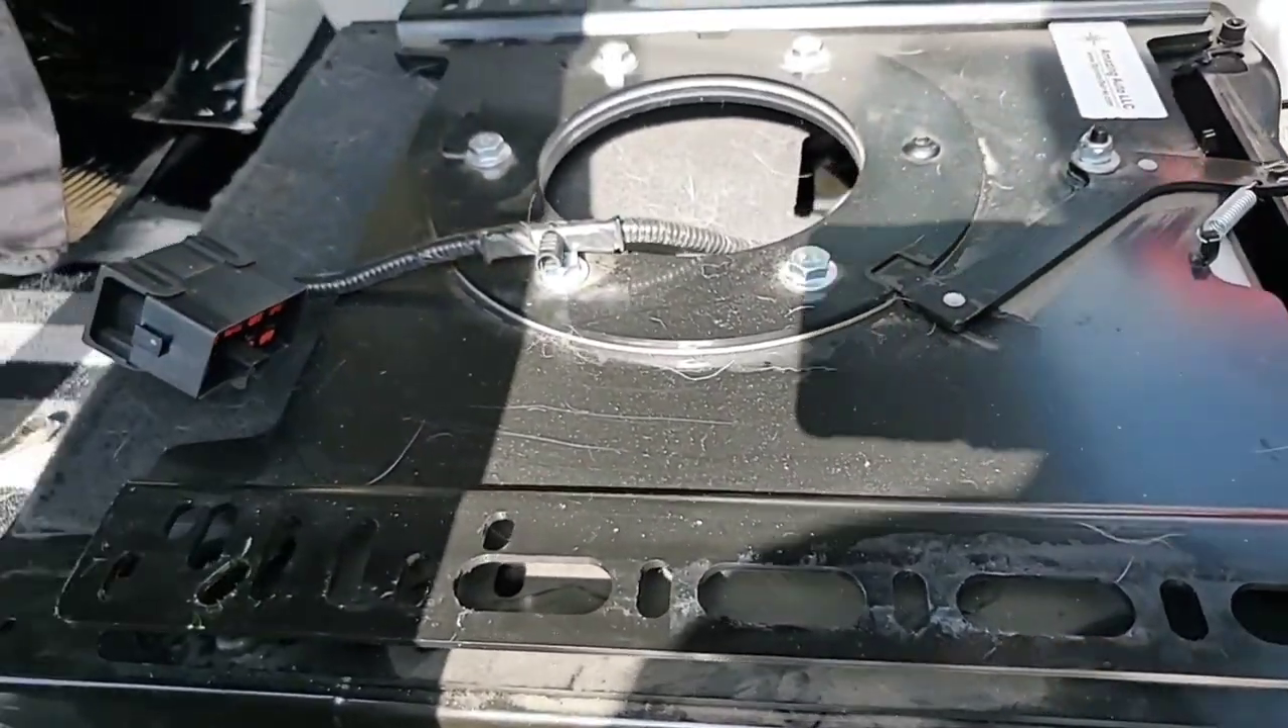So the seats off now I just got to remove the swivel plate.